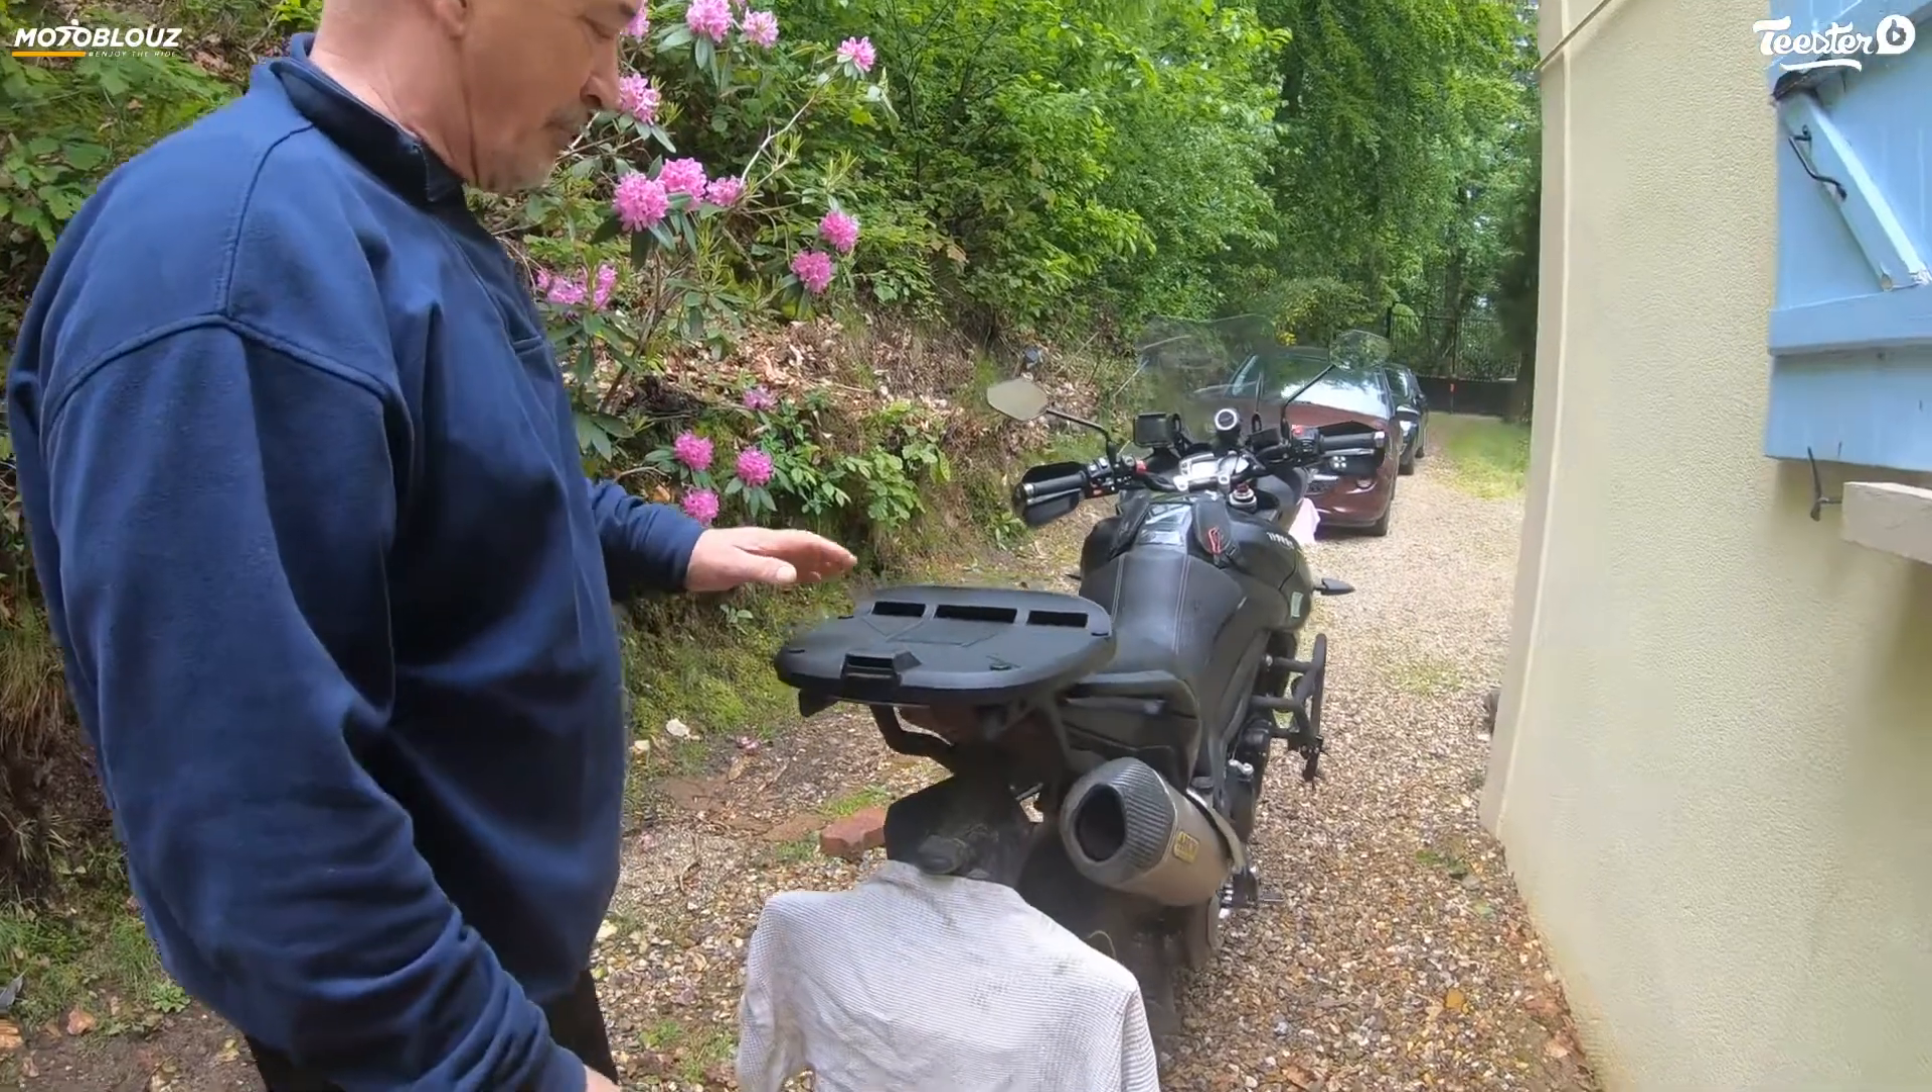Alors le support de top case est monté.